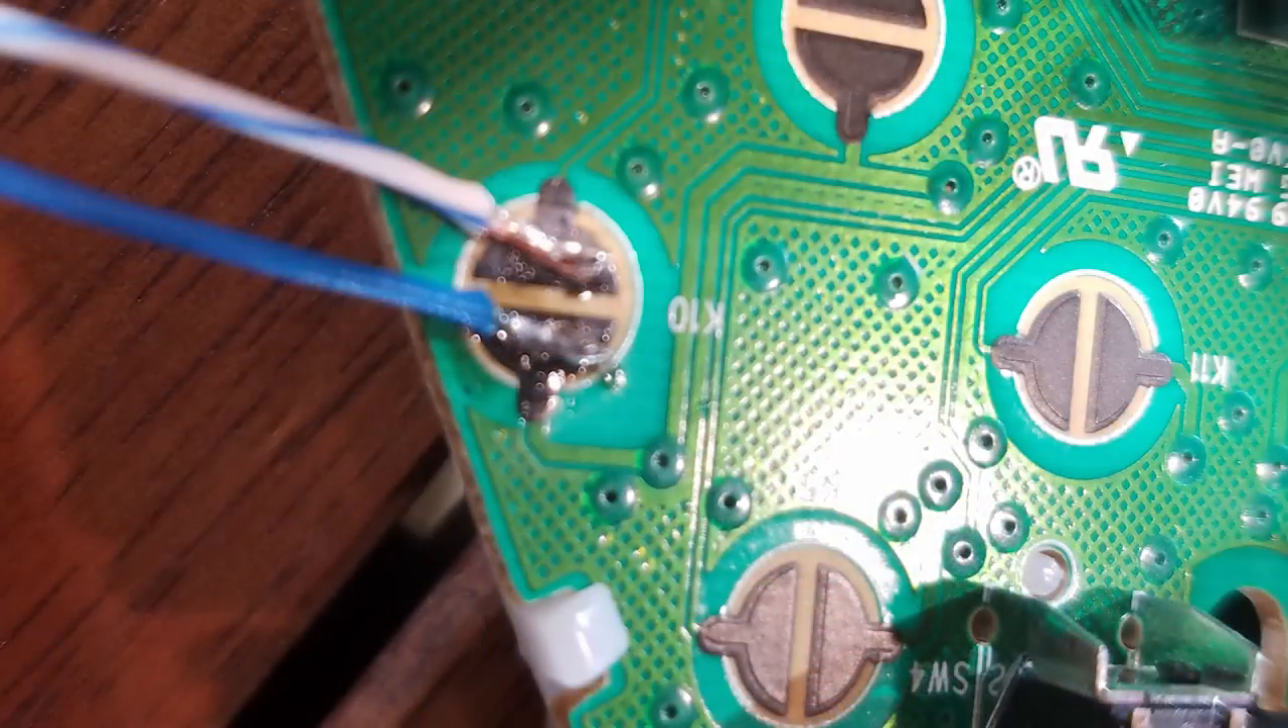Now with a little application of heat i can stick the wires to the spots on each half of the circle and voila i have my first set of wires attached to the board.